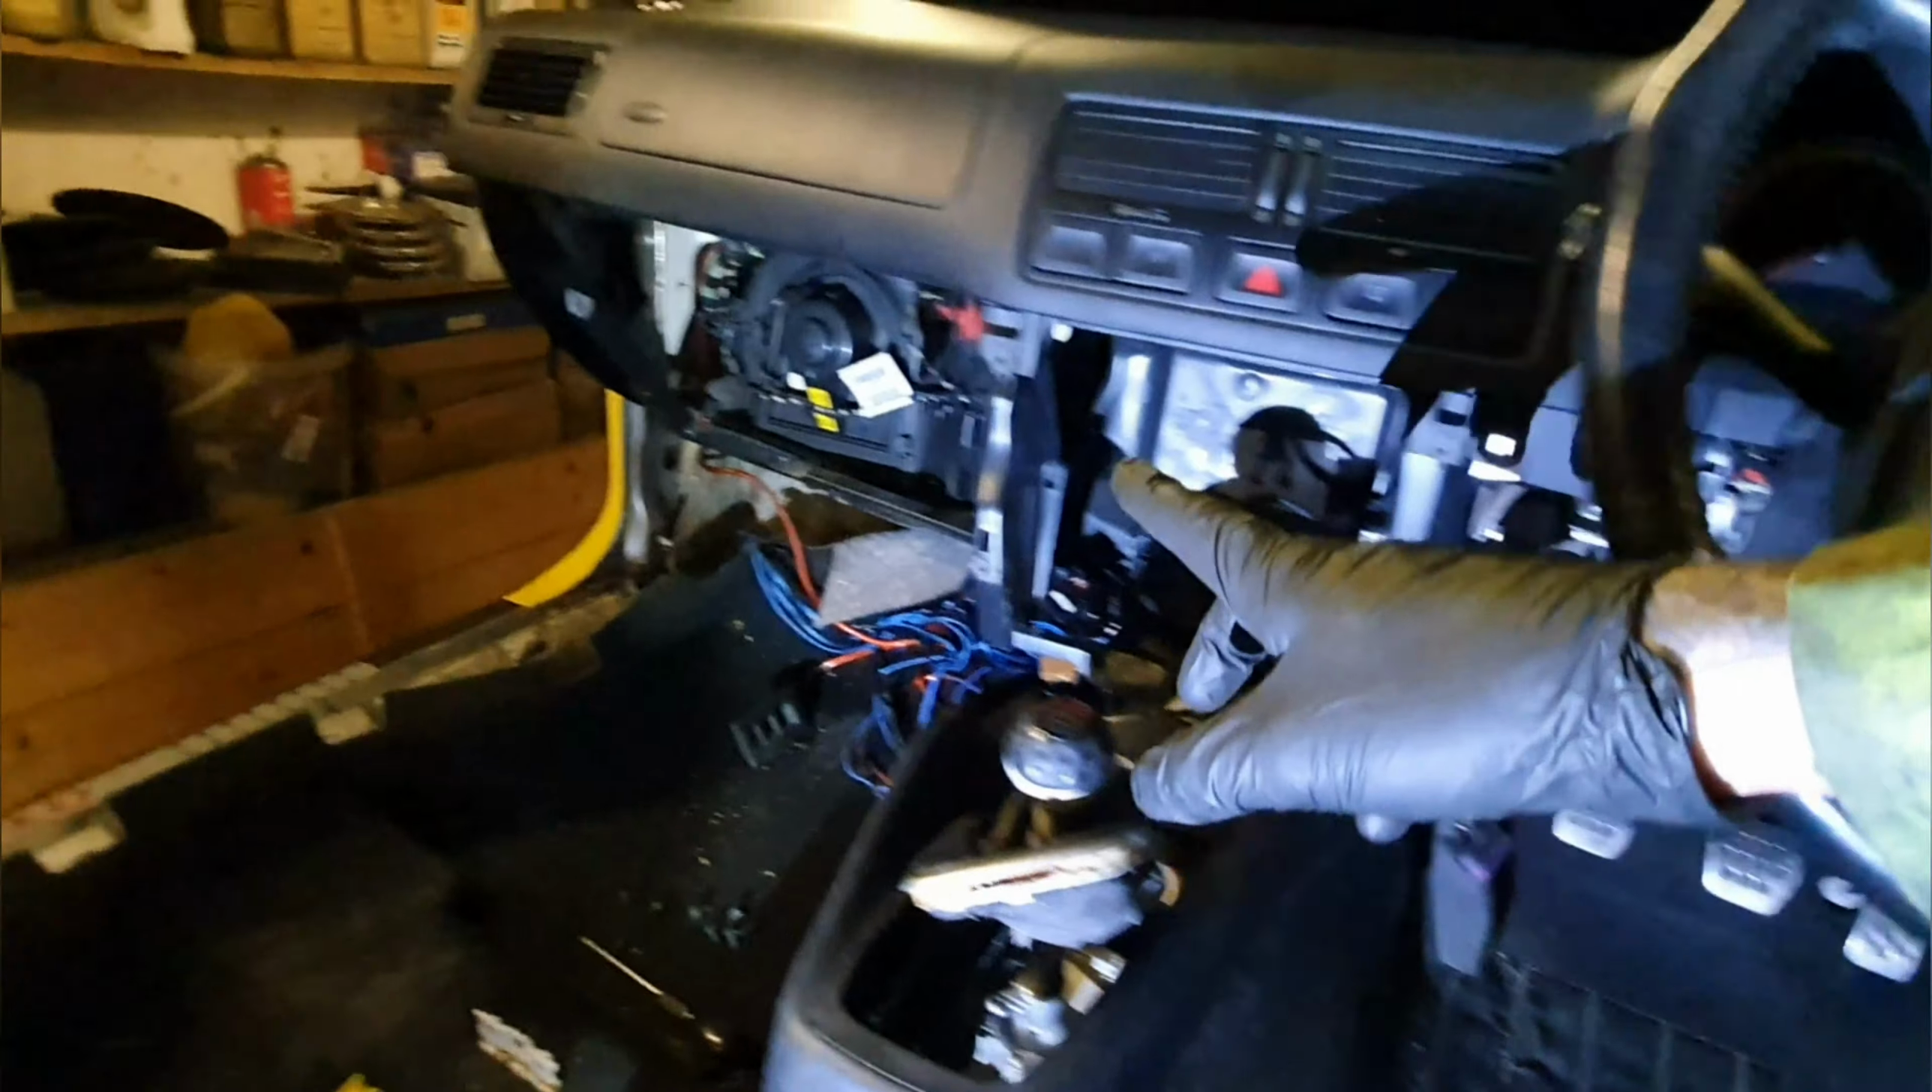I've removed the centre console, that's now out.